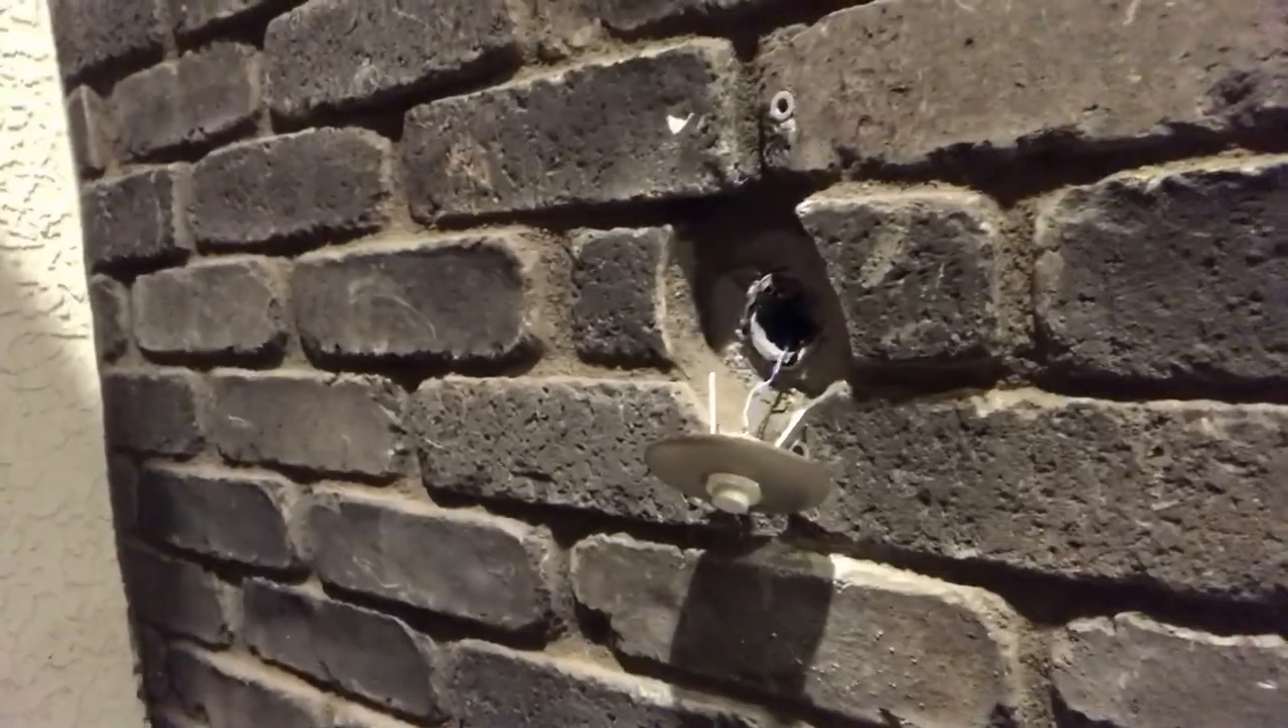Okay, so now I have the doorbell removed From the wall.